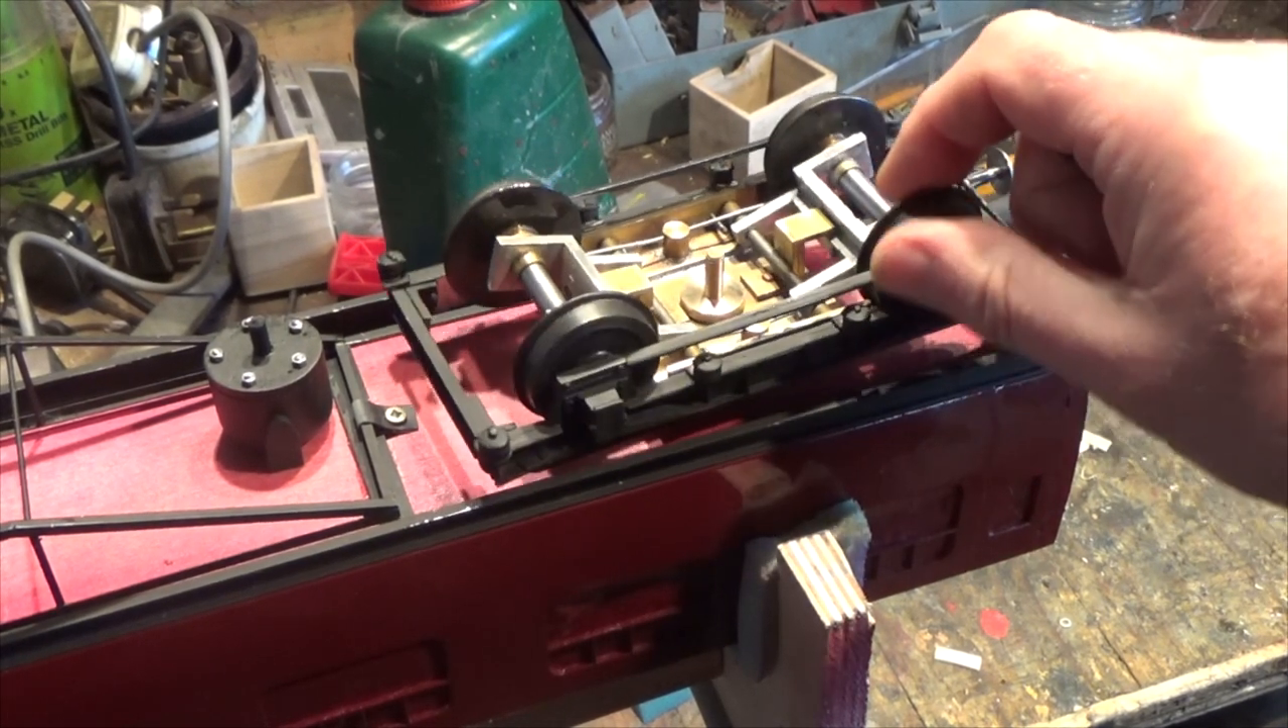So we've got the wheels mounted. They're in position and ready.